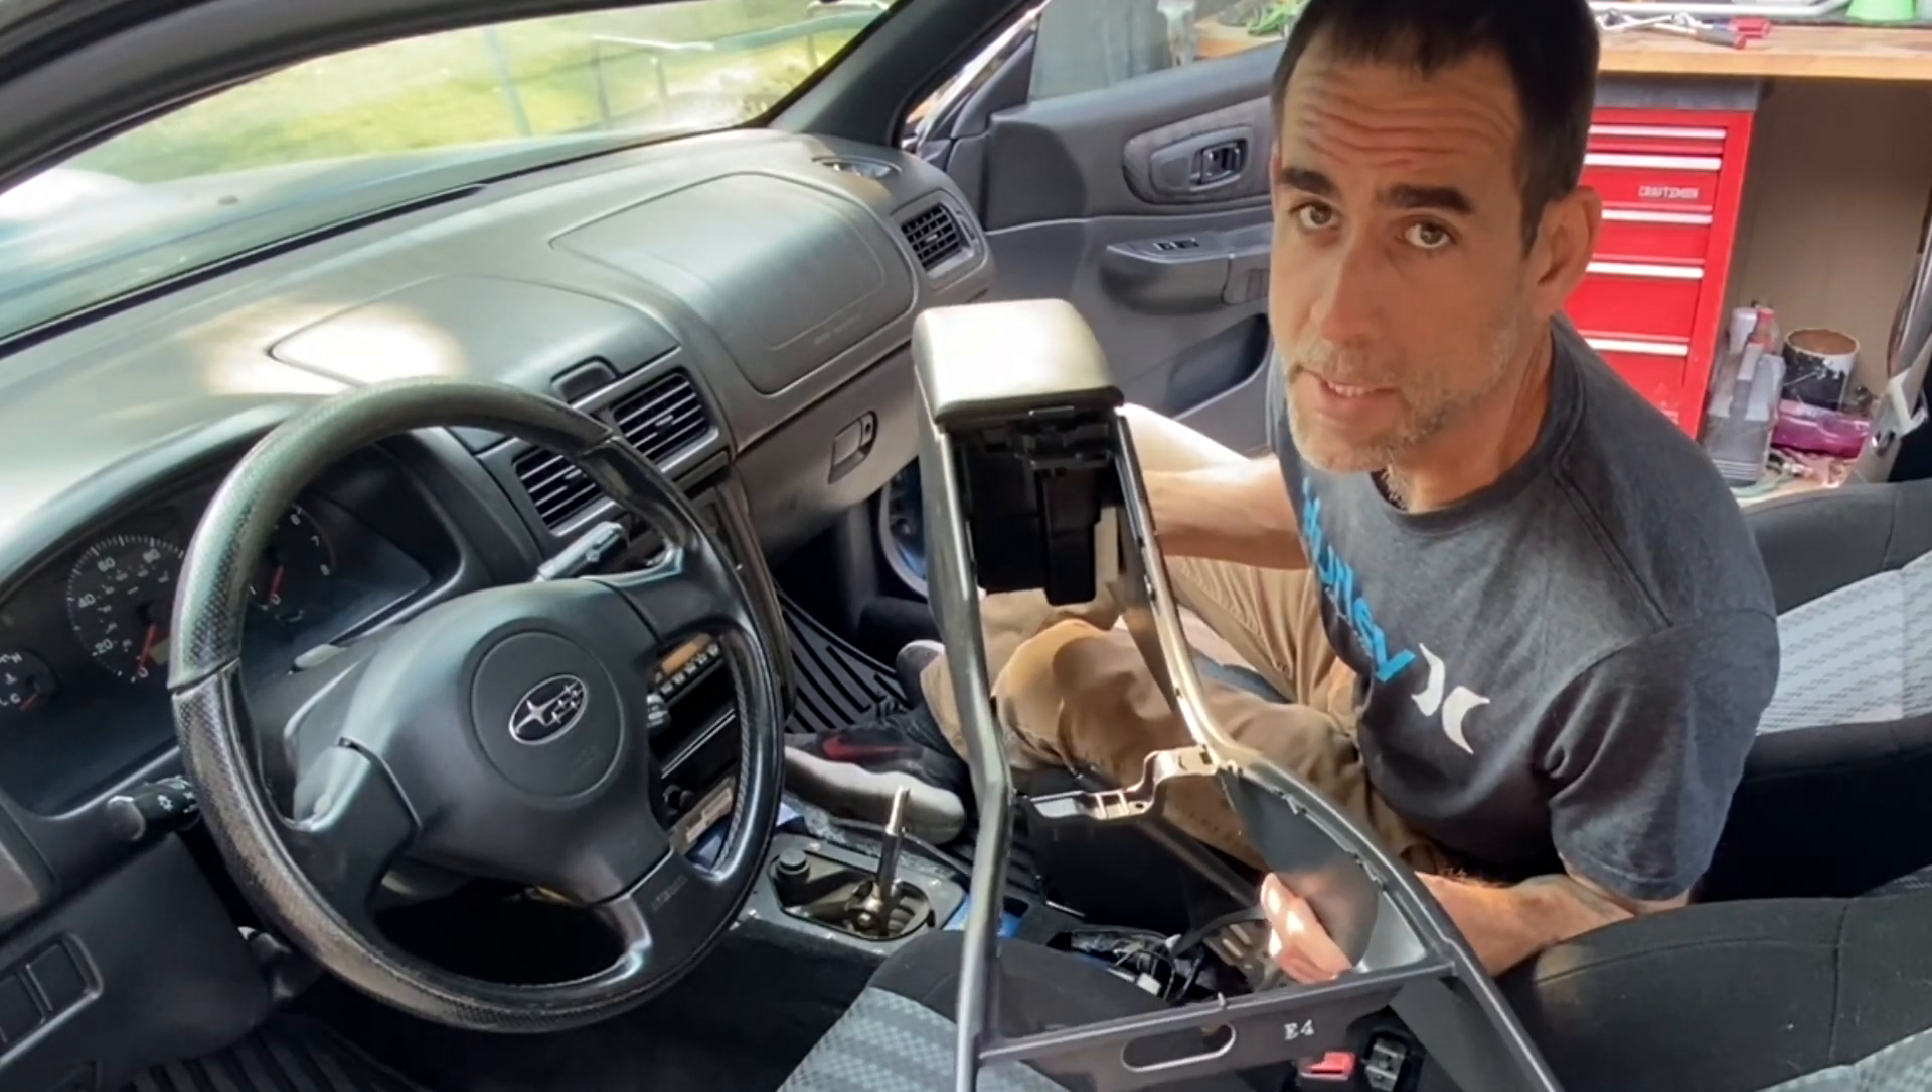Just like that, a whole center console is out.